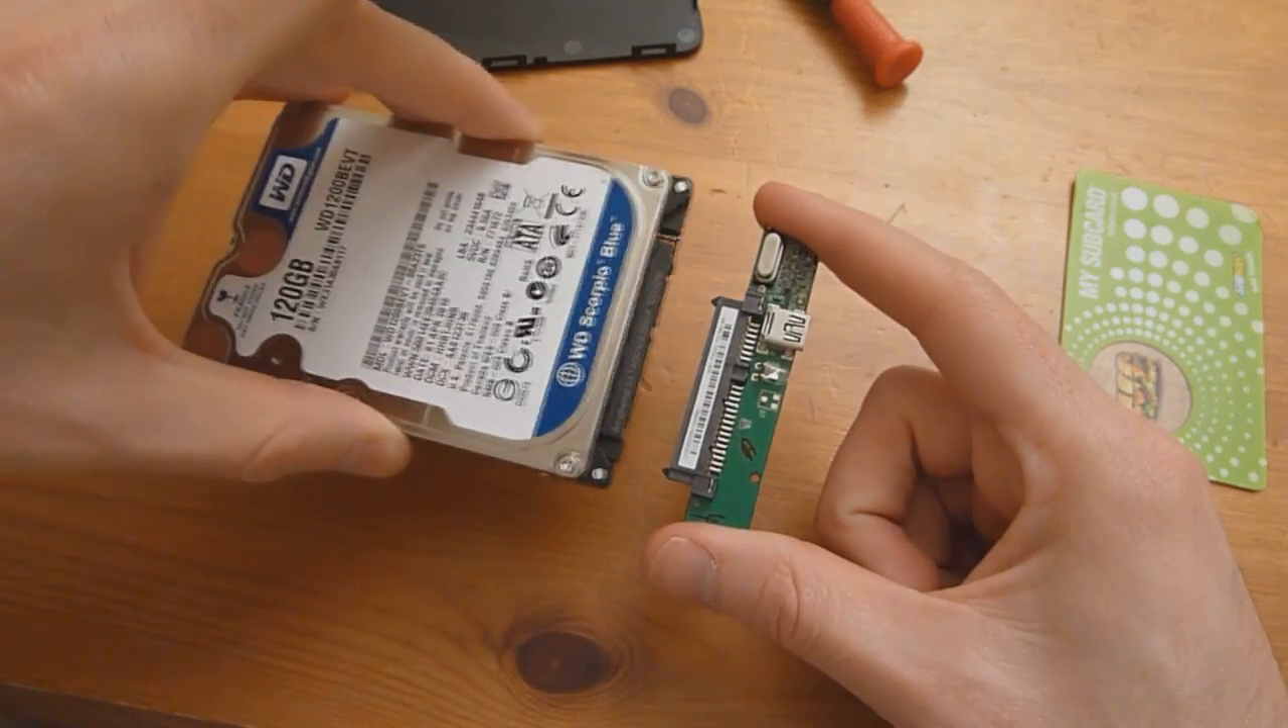And all you need to do now is simply remove the little USB port here on the bottom like so. And there you have the hard drive.